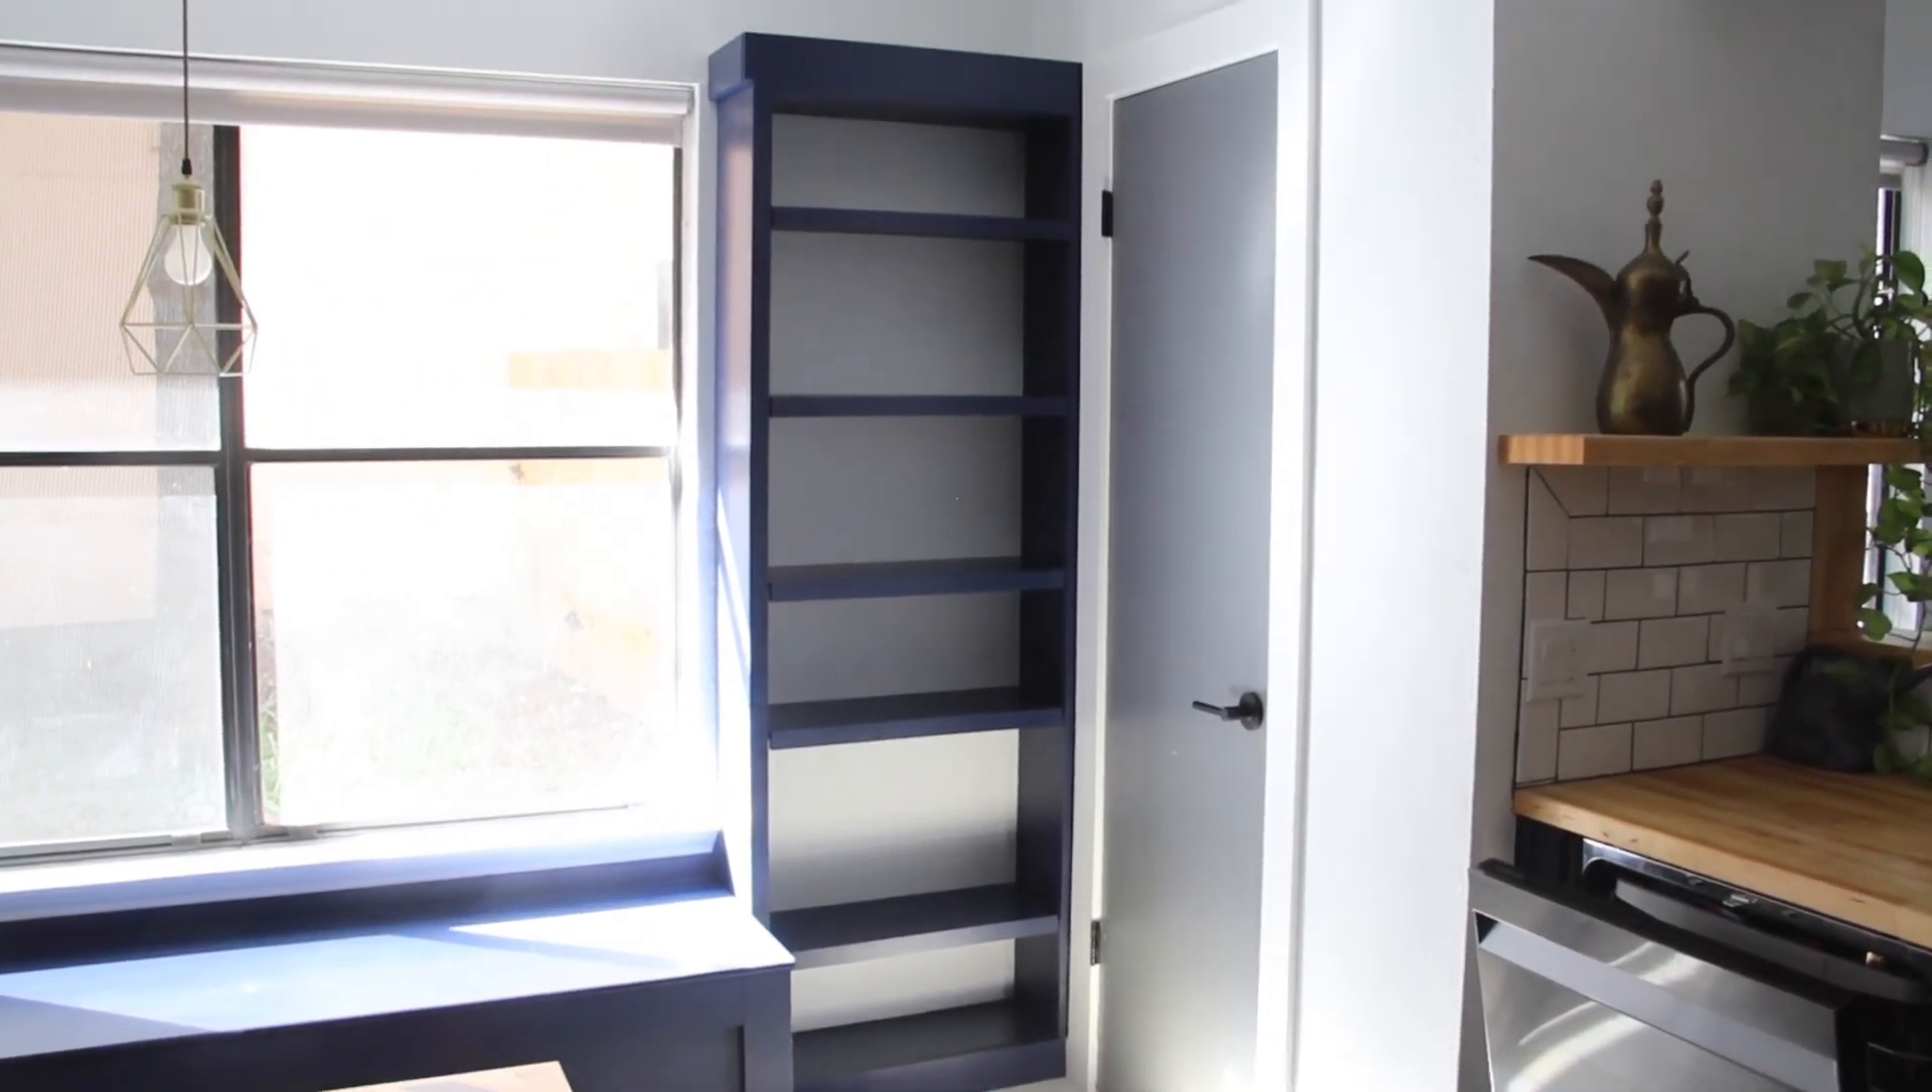Then I removed the shelves one last time to add the final touches of paint and once everything dried I put the shelves back into place and that's it.